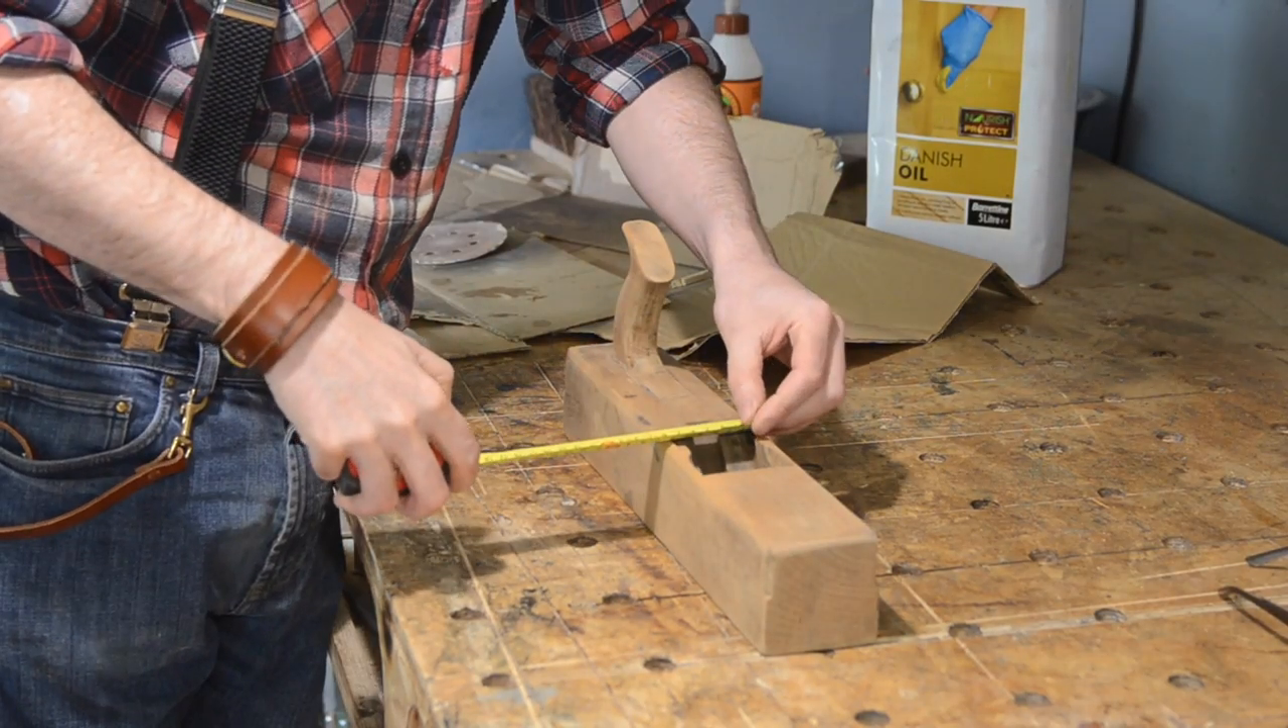Now the plane is missing a wooden wedge to fit in this gap so in the box was a nice chunk of walnut that I'm going to rip down to fit in there.